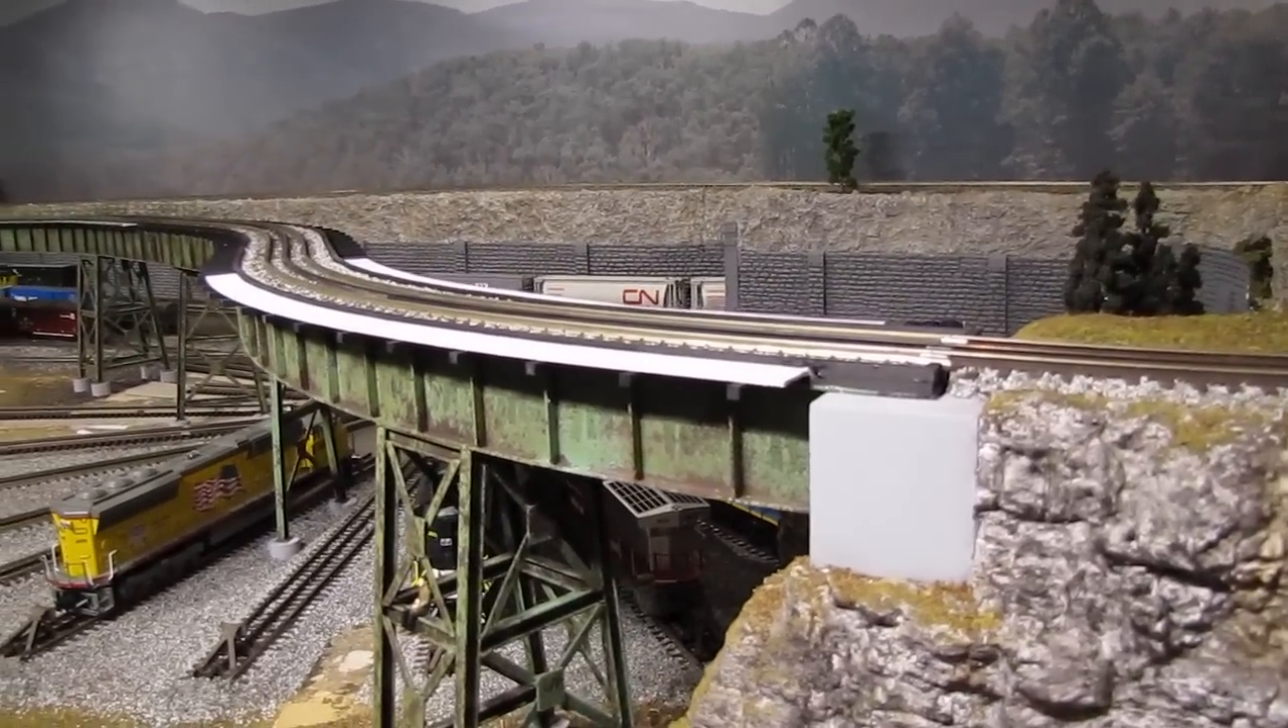But as you can see, the third and final section of the big steel bridge that comes across the main table is in place, and the bridge is functionally complete.